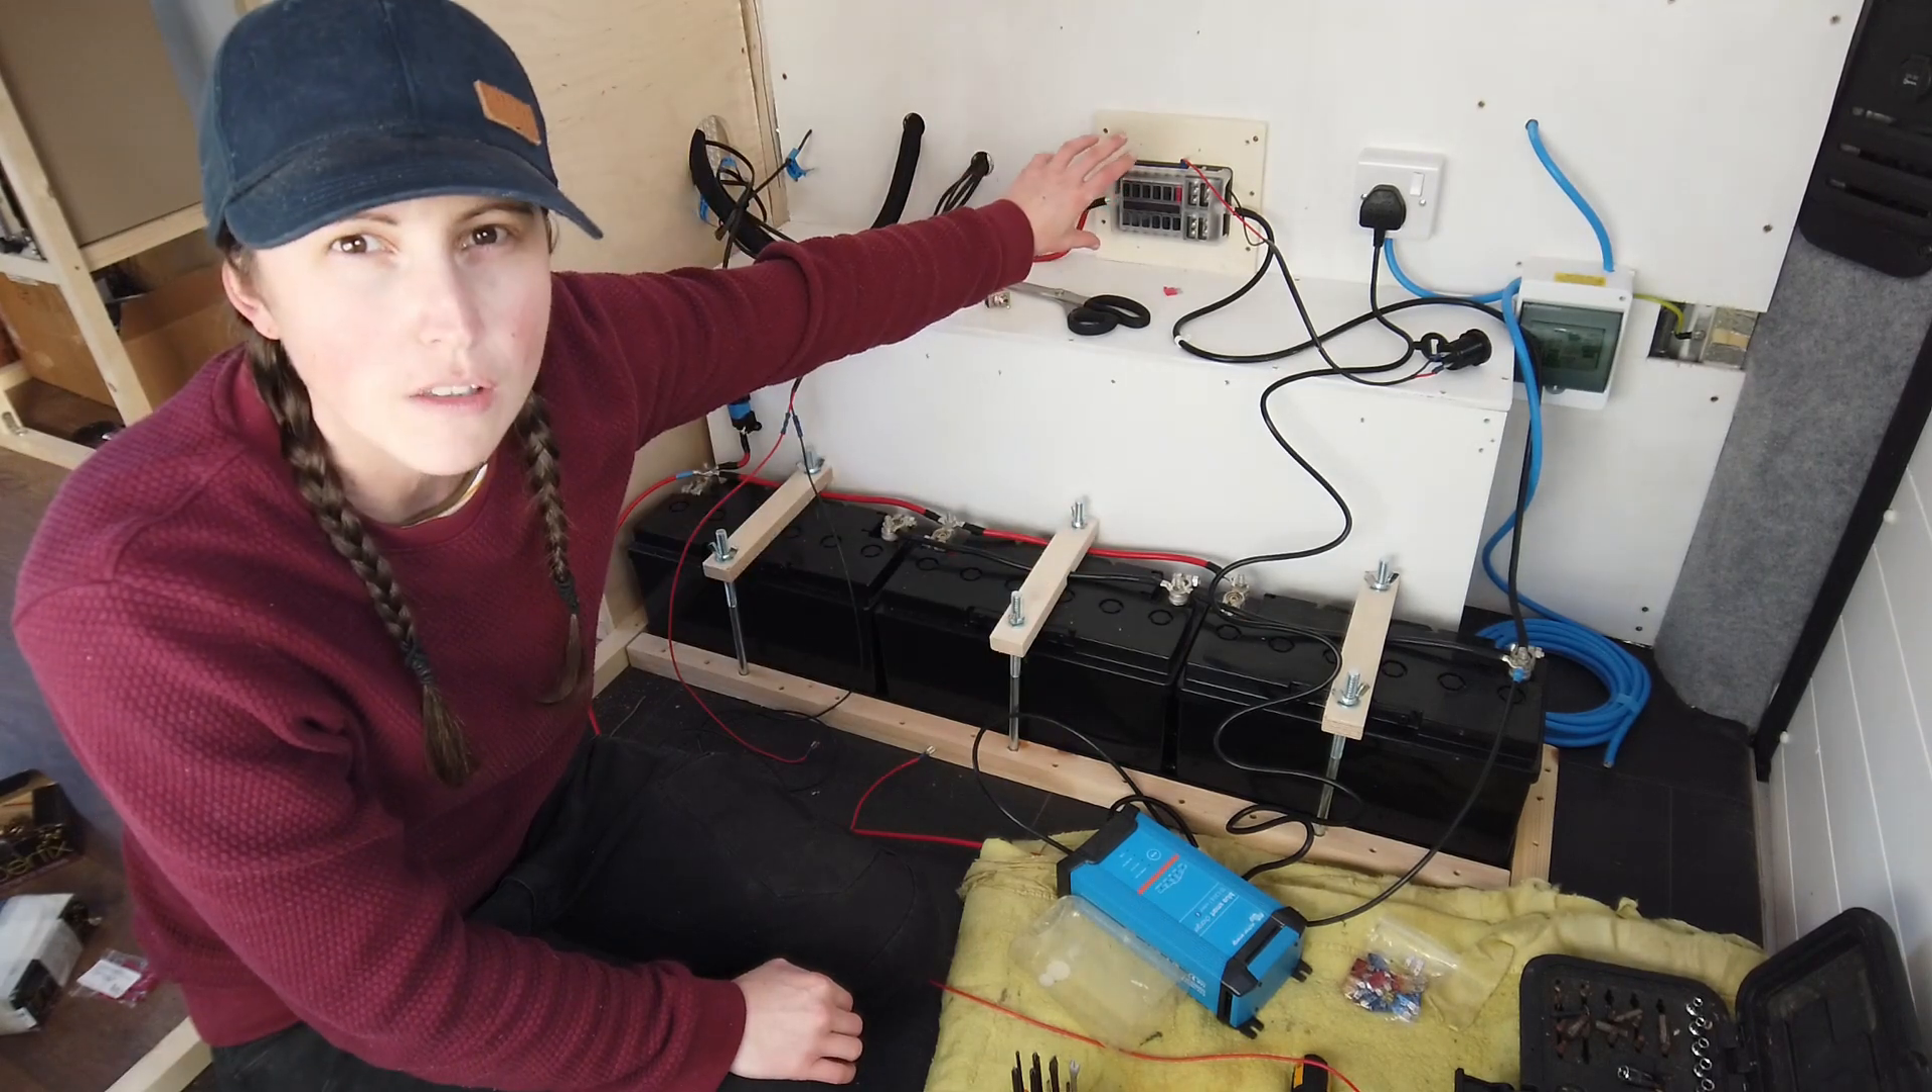But the batteries are in and connected.